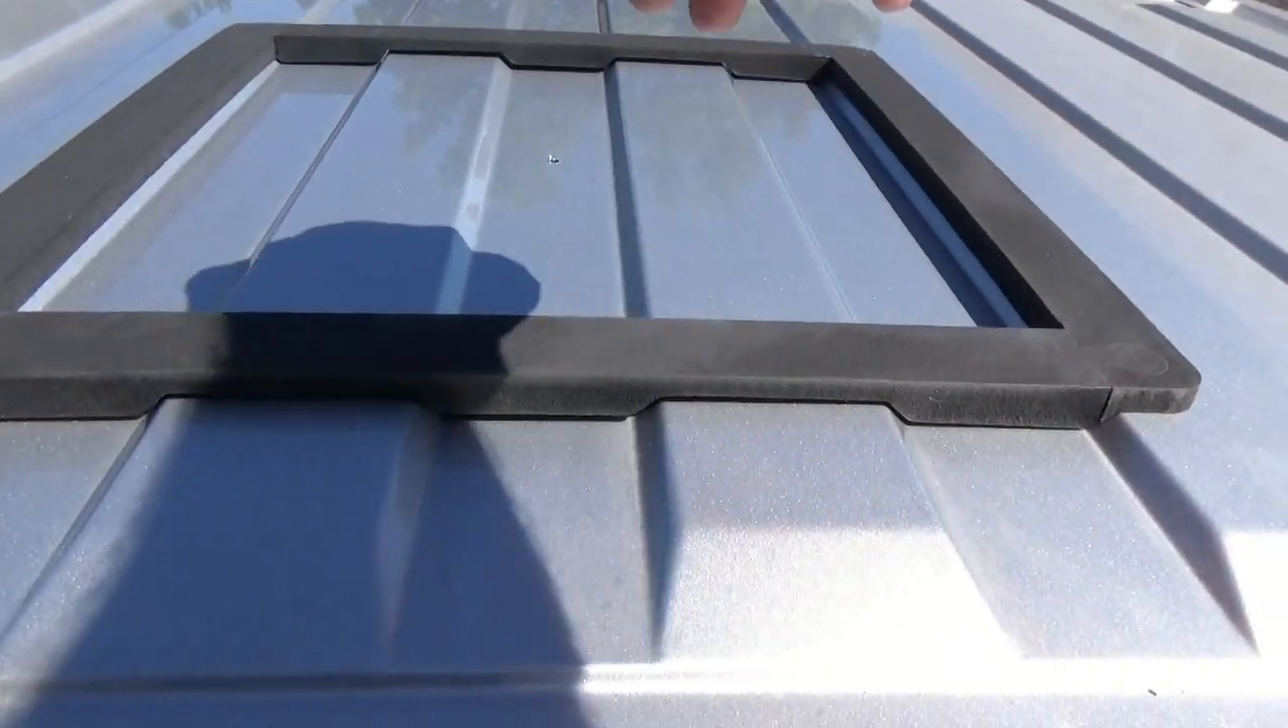Alright, so we set our vent adapter up here. And you can see how it follows the grooves. Real nice and pretty like.